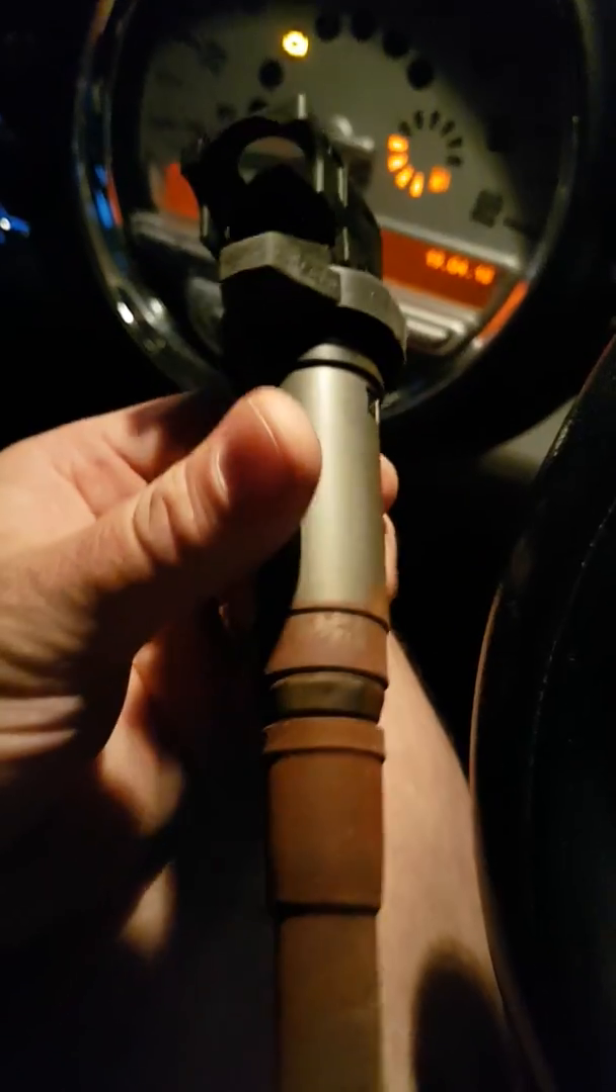I removed the spark plug, not spark plug, sorry, the coil pack, and basically it's just a rubber mounted thing.